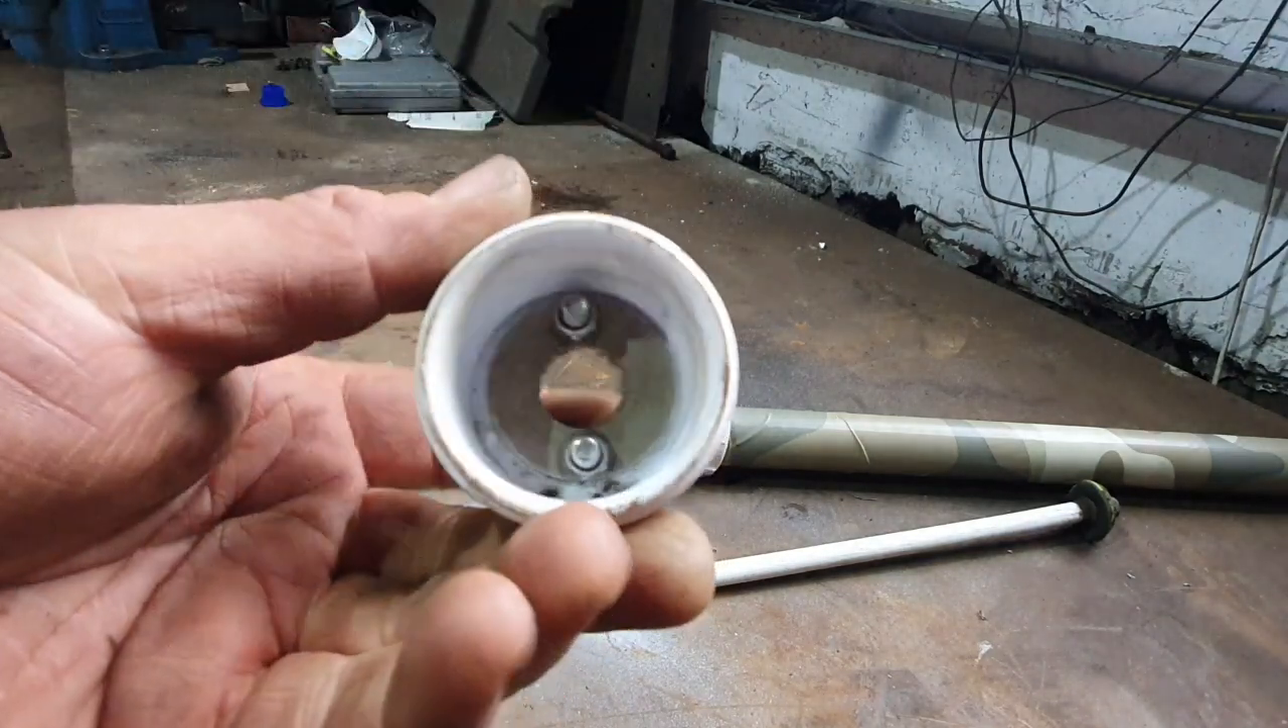You can see I've put two allen key bolts and a big fat penny washer in.